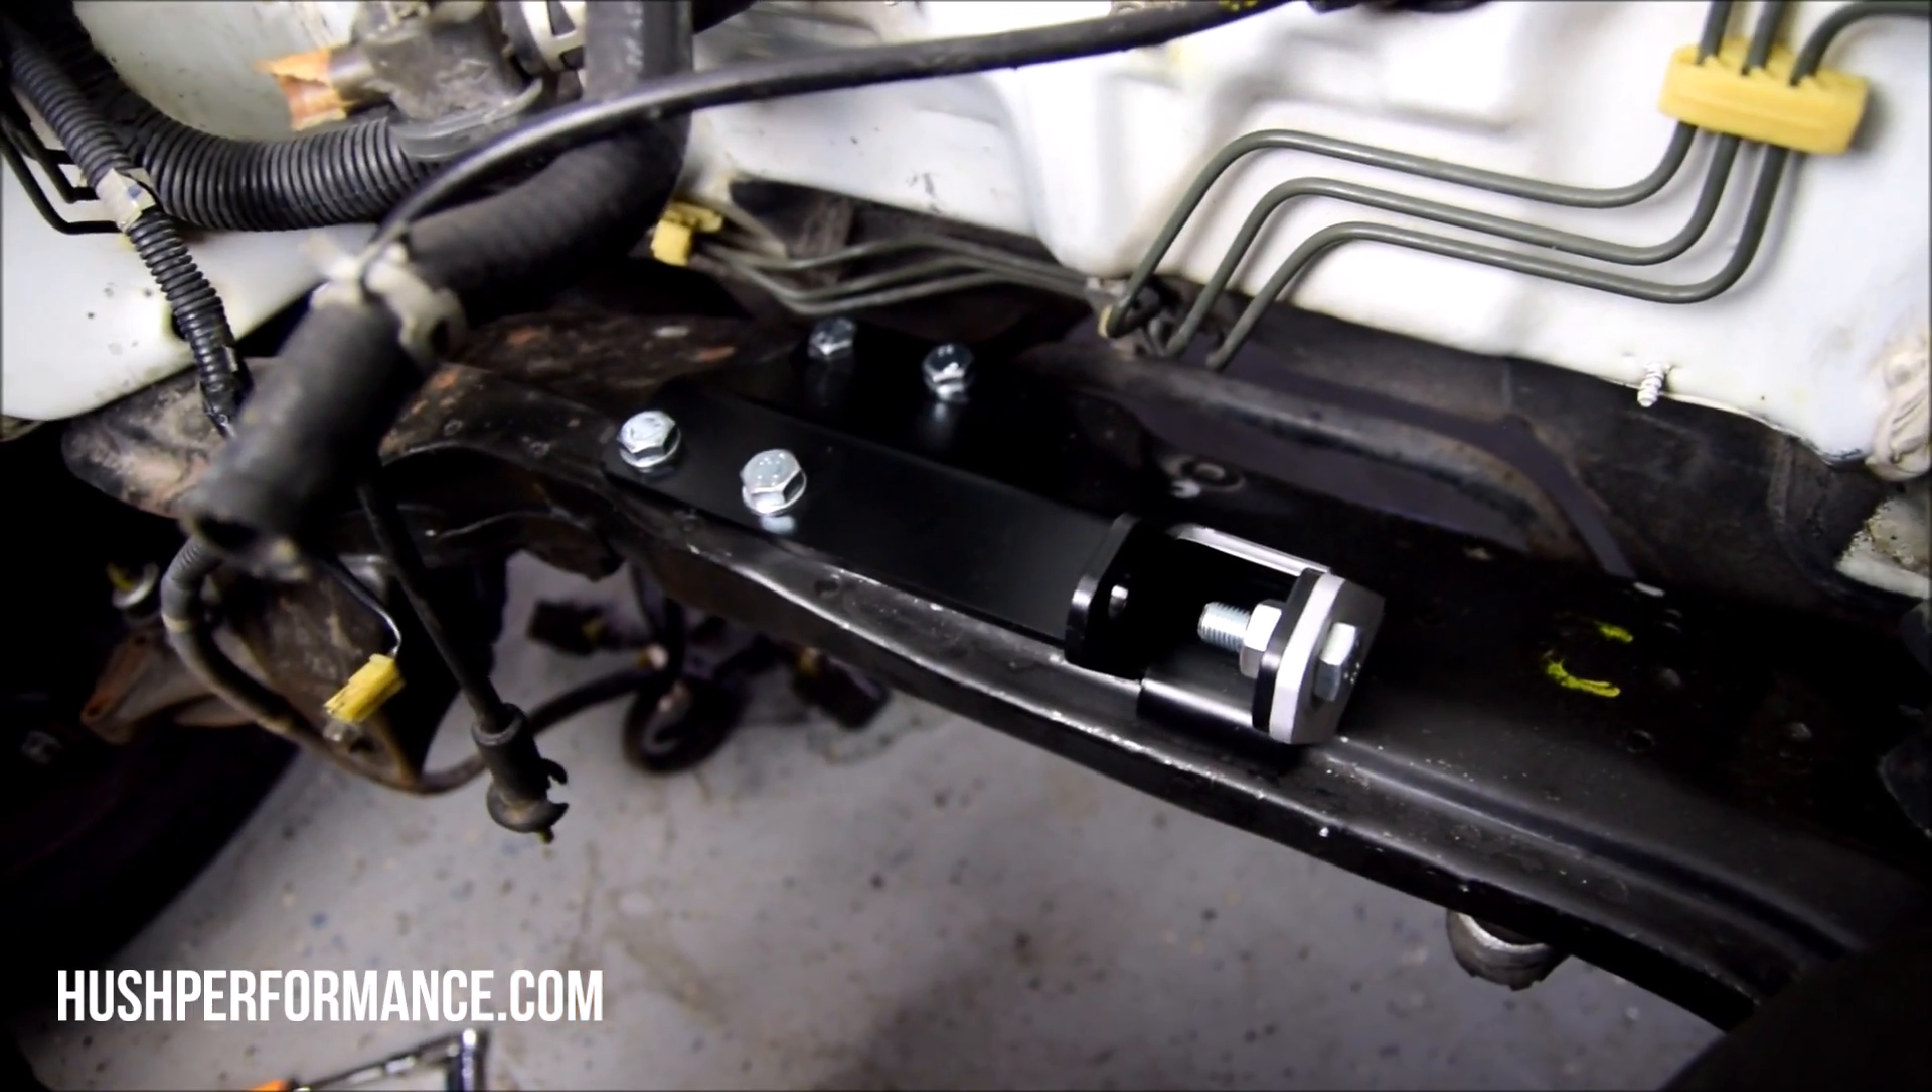The bracket is now mounted on our rear cross member and you can see that i put all four bolts in there.